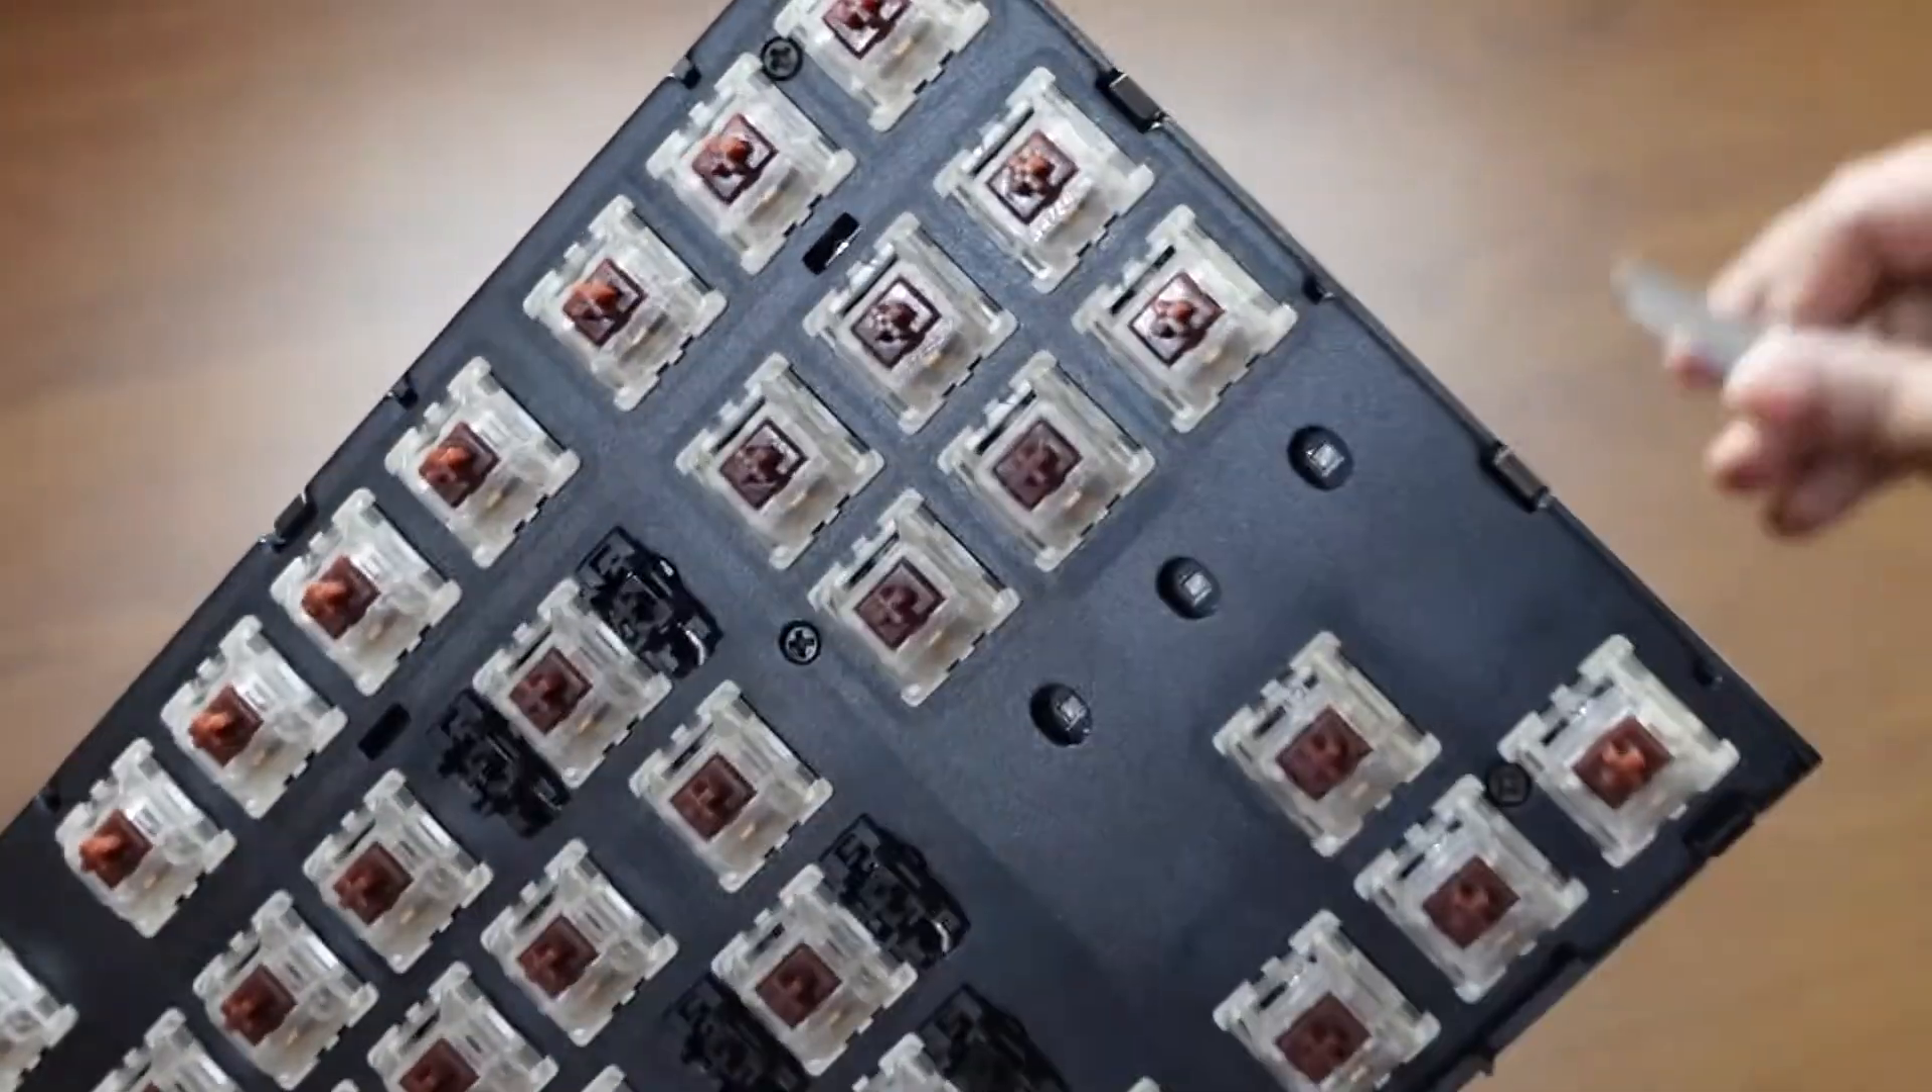I have opened all of the keycaps you can see it here and only the switches are here.